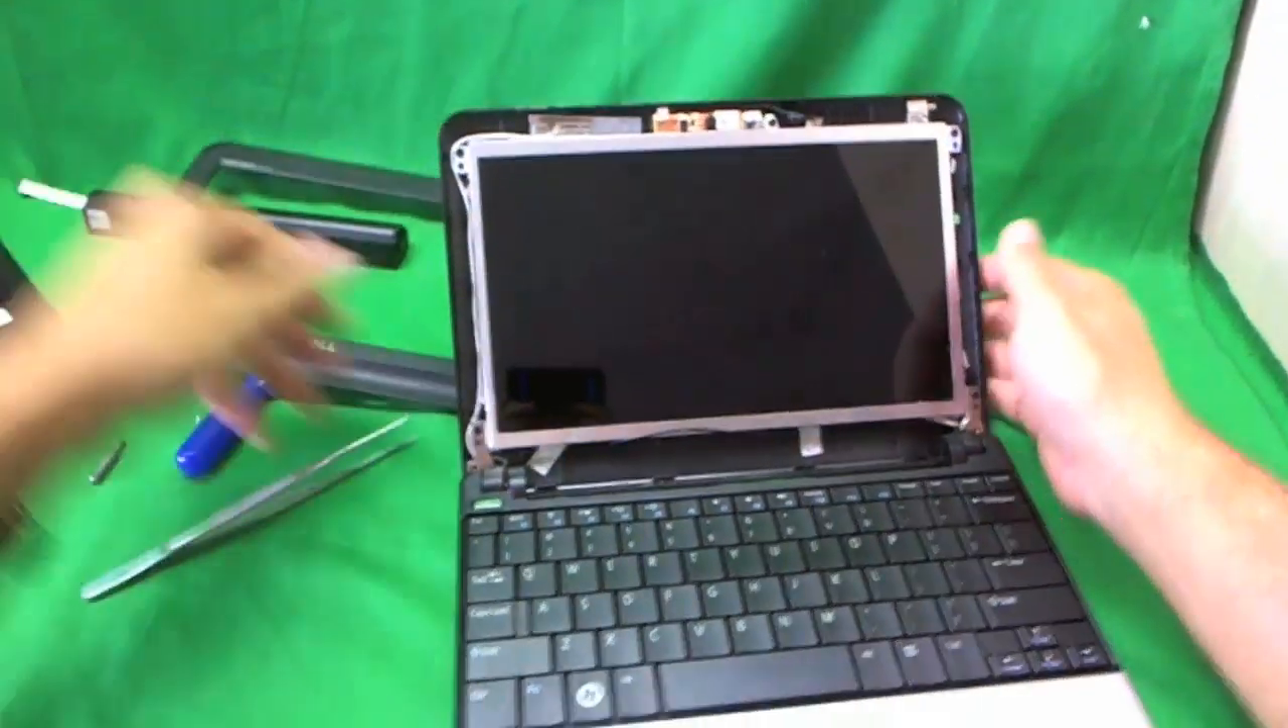Next we see the screen exposed.